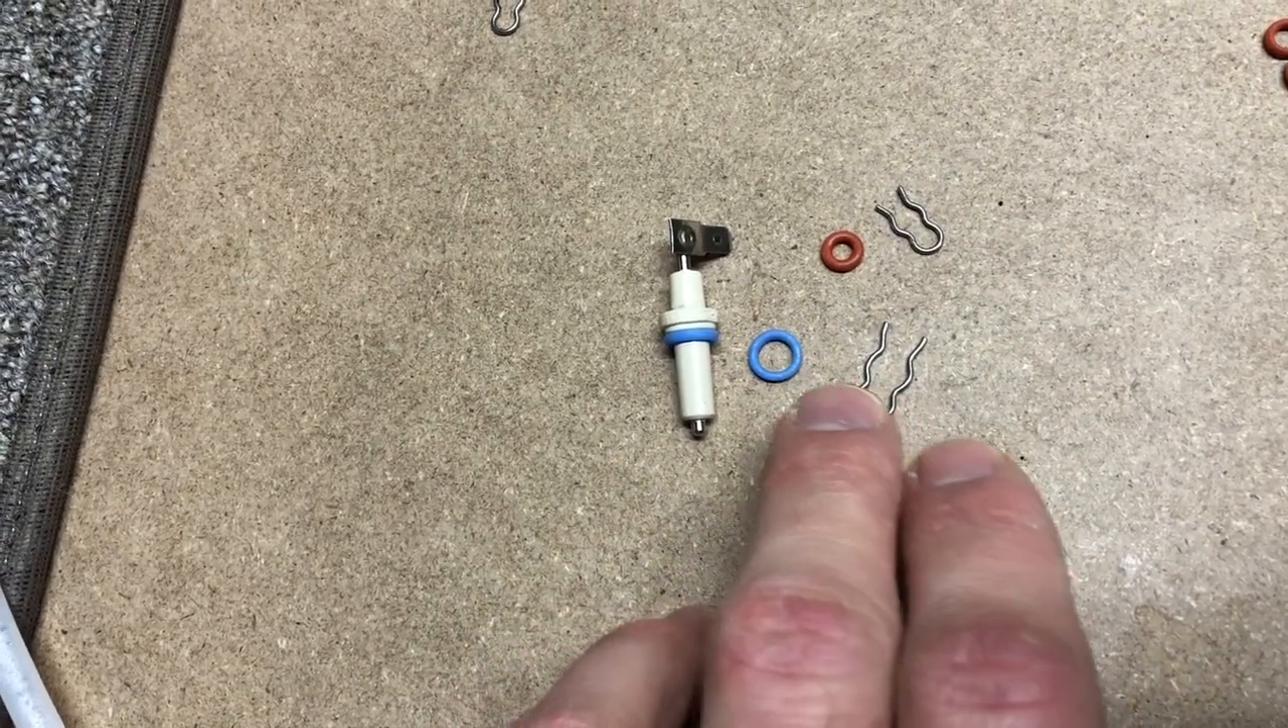That's what the water level probe looks like with the o -ring installed this is the o -ring and it has the larger clip.